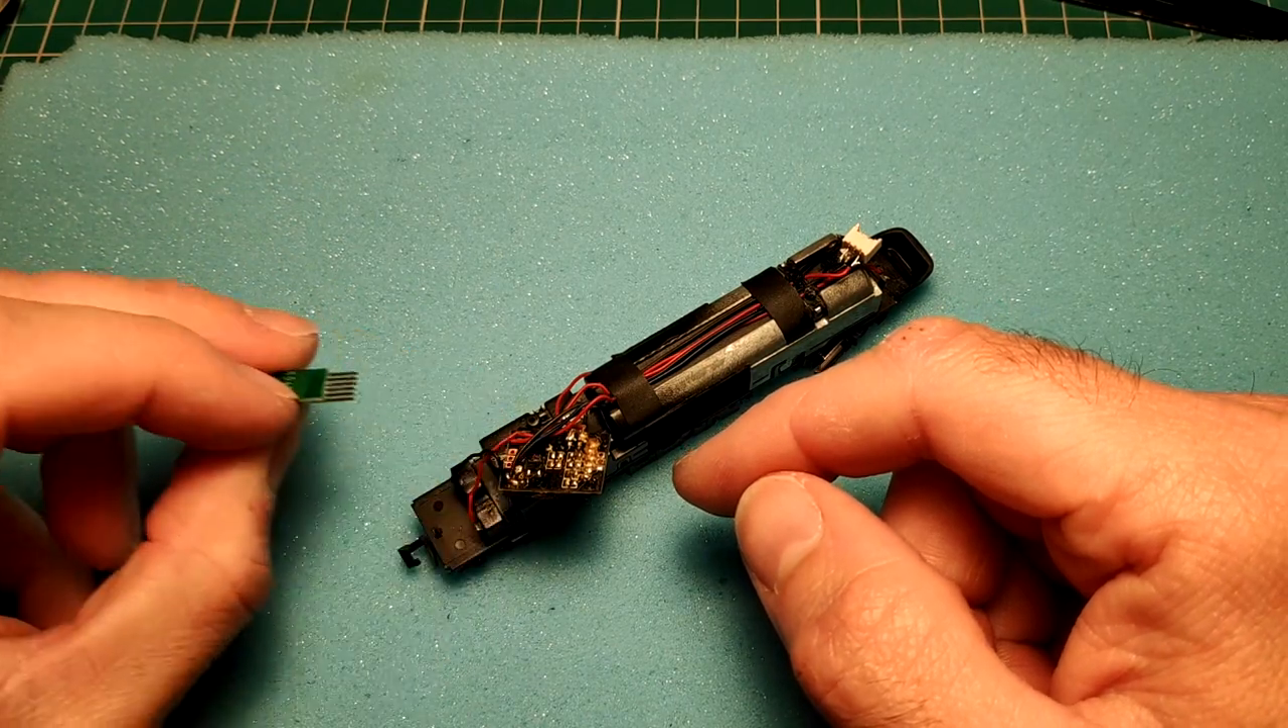I've taken the blank plug out of this chip.